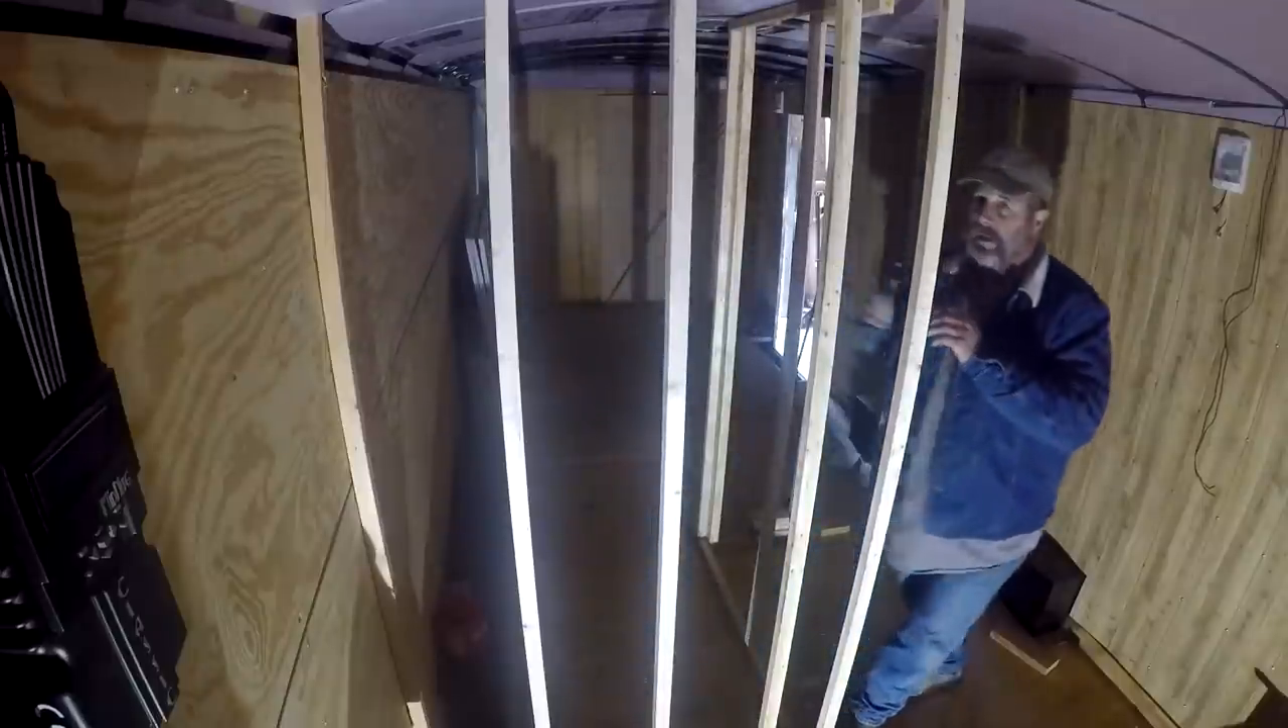So what I've done here so far is I put two by two walls in here on the back.